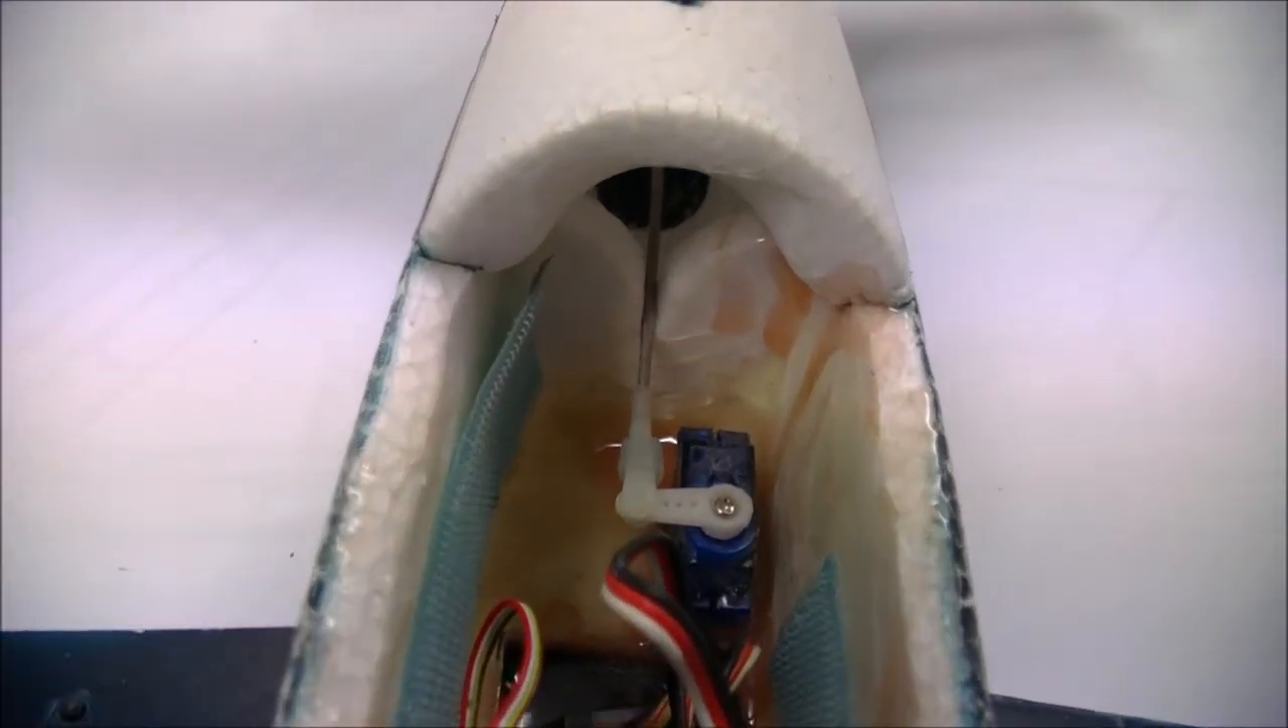And the elevator servo is just glued into the rear here. With a direct link push rod.